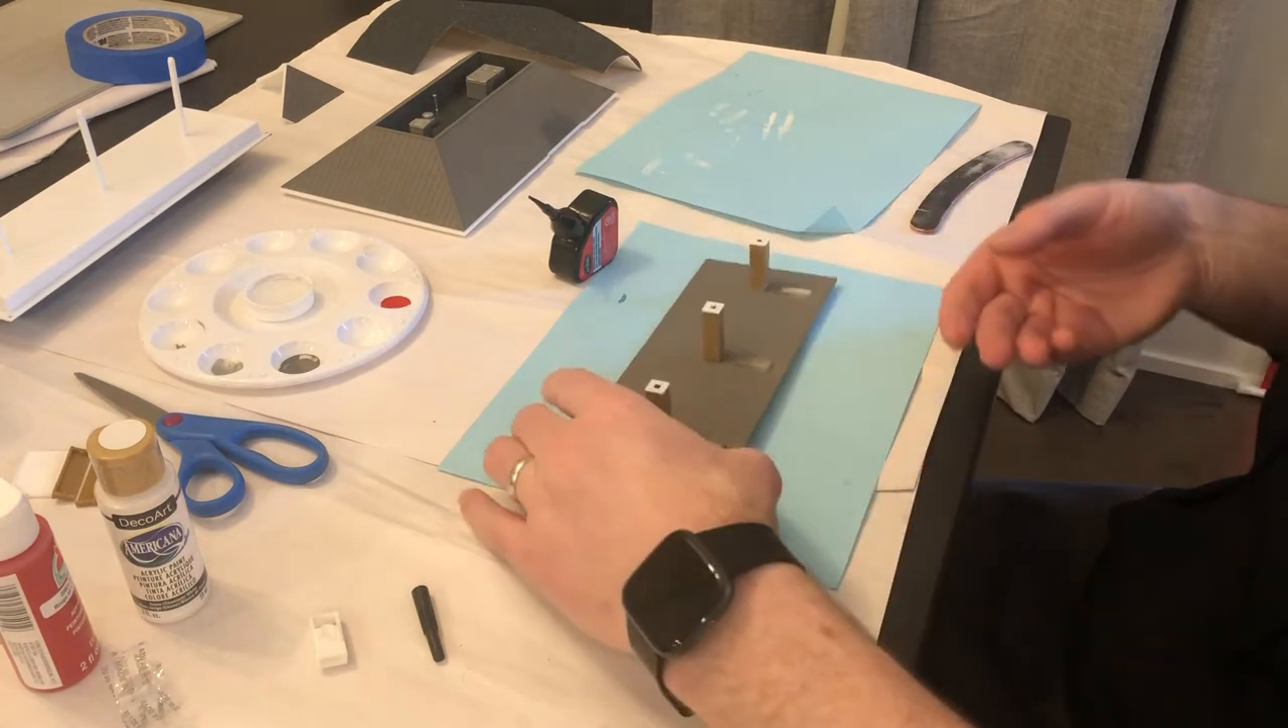For a change of pace, I glued the three brick columns onto the island's base.